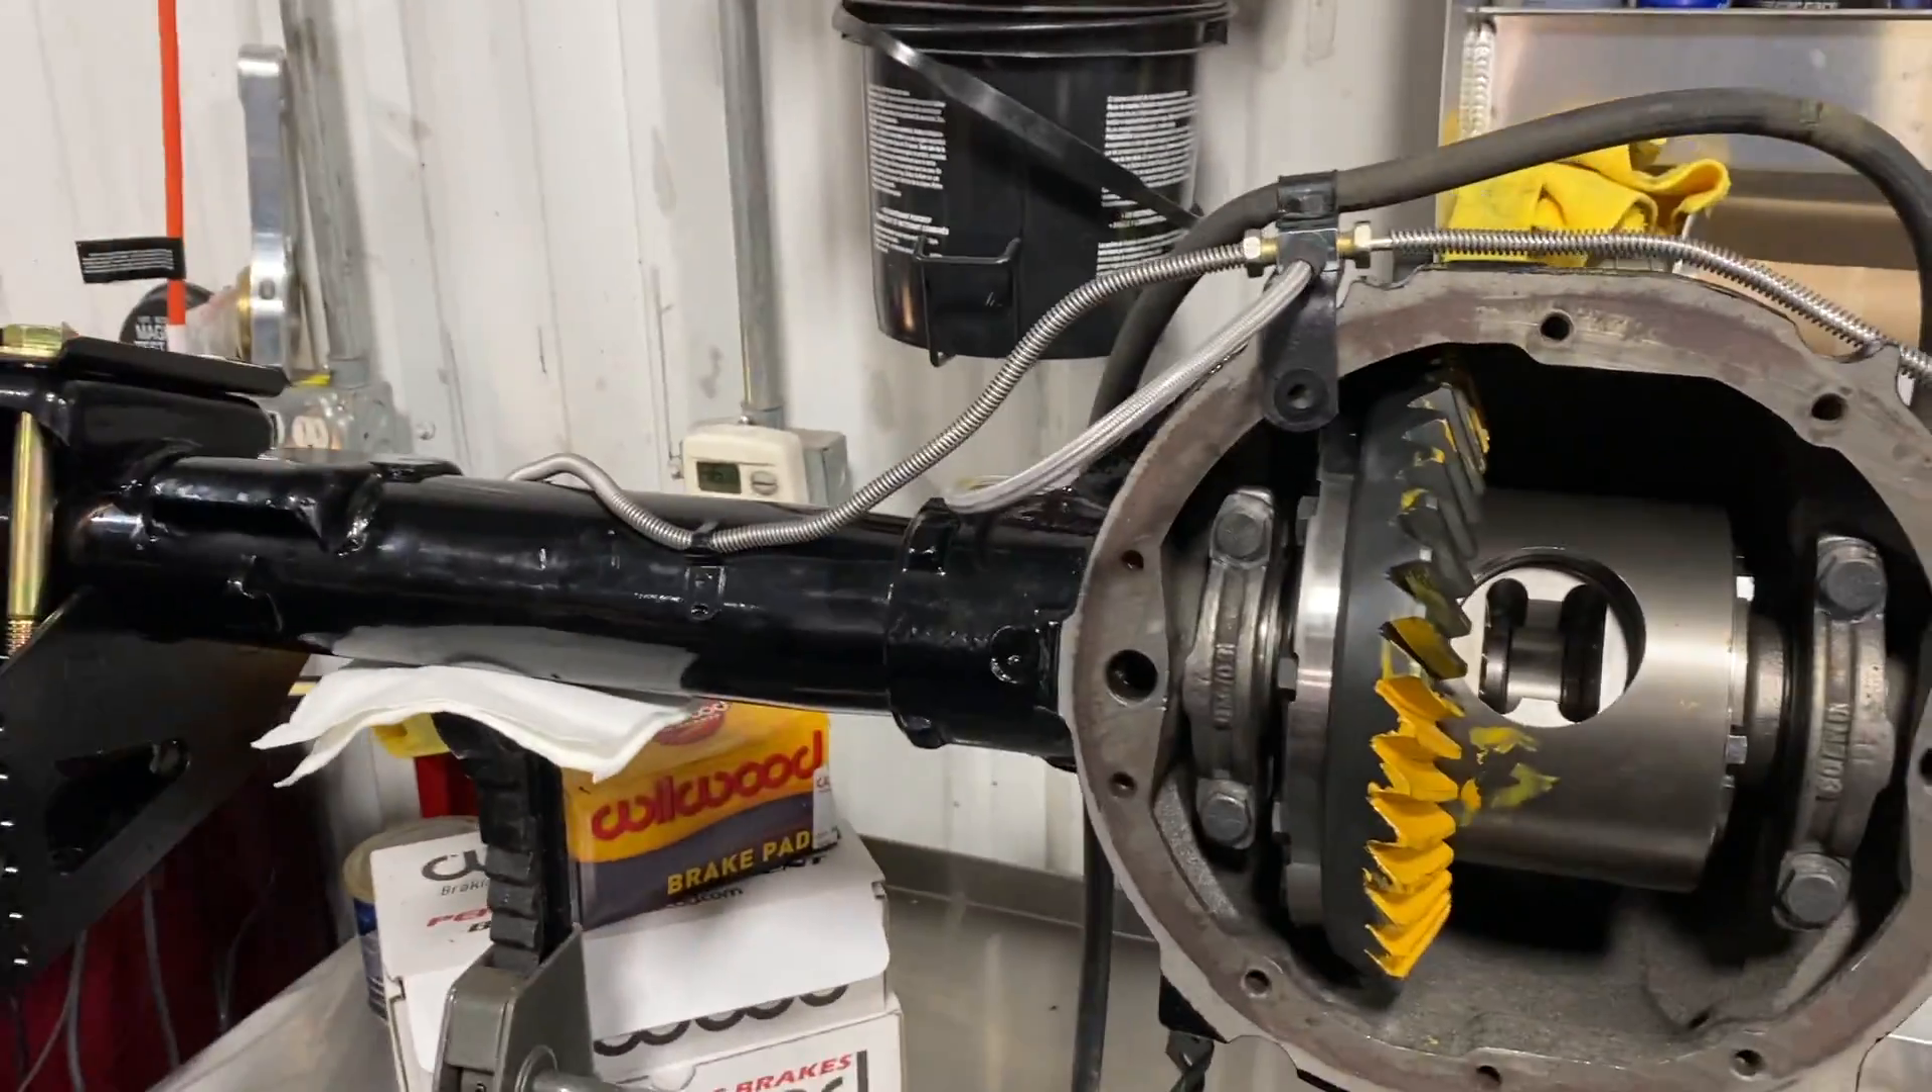Uh basically got everything ready to go got all the new brake lines on and all that good stuff.